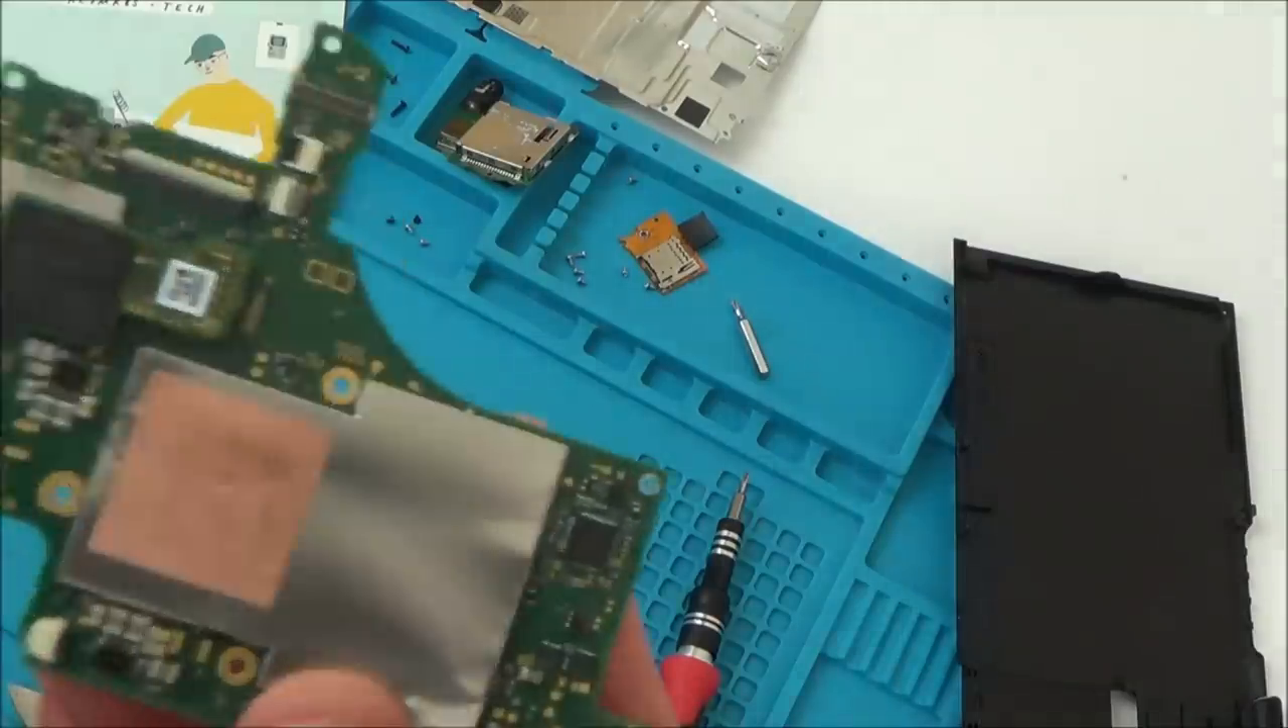So we have the board out now.